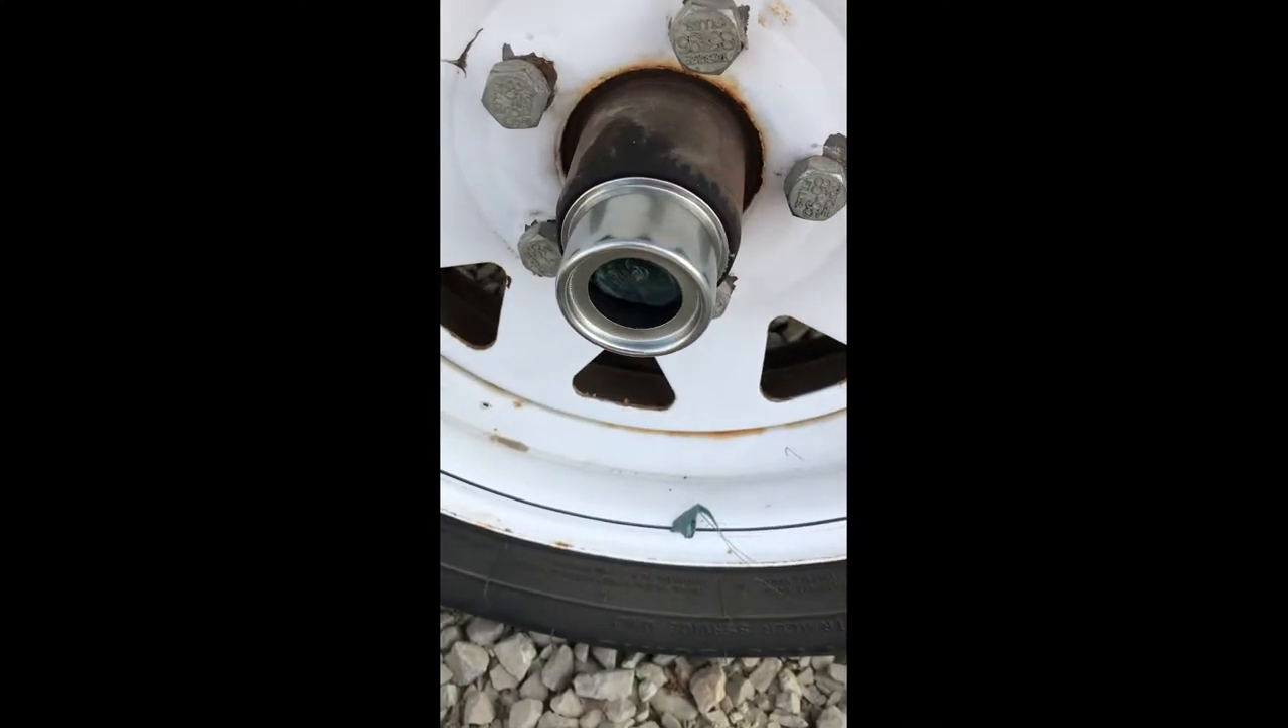Here it is with the new dust cap on it.